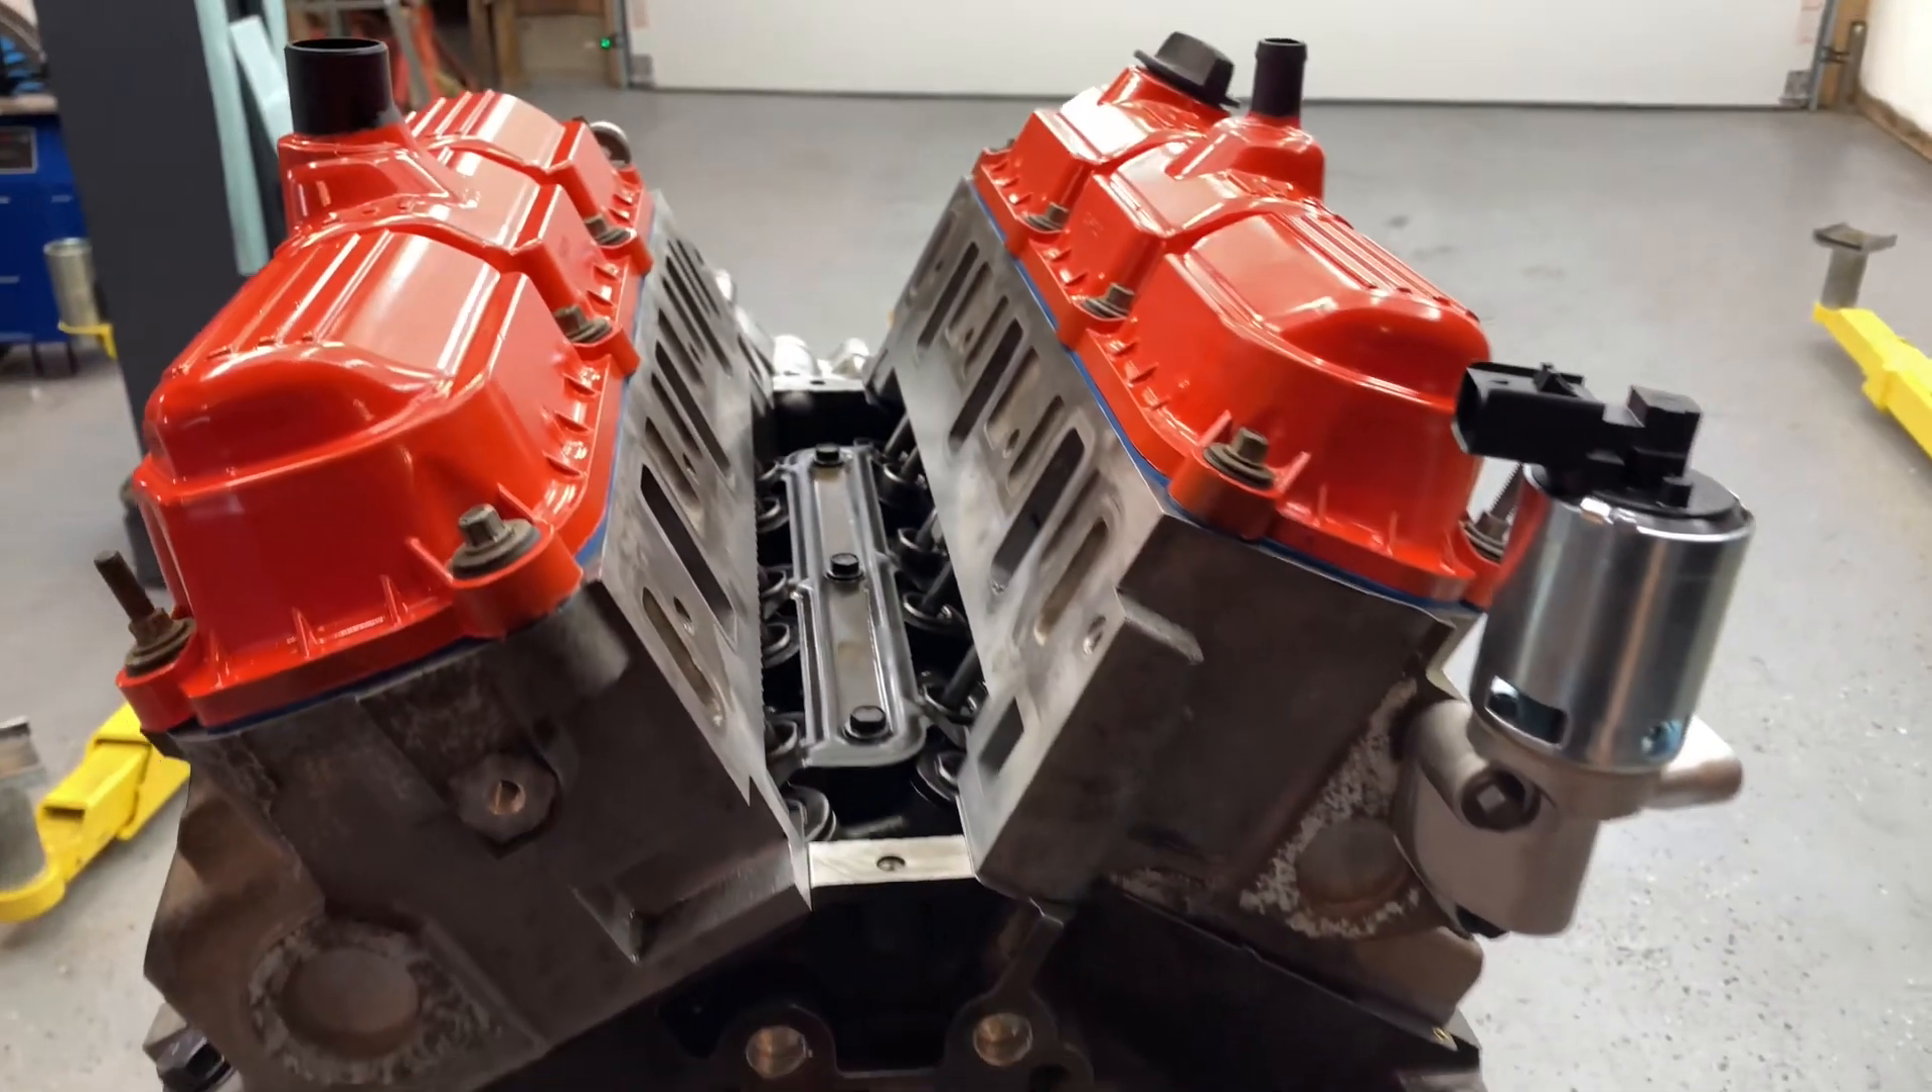So, I just put the valve covers on, tightened the bolts, got the bolts in, and messed with all that stuff, boring stuff.